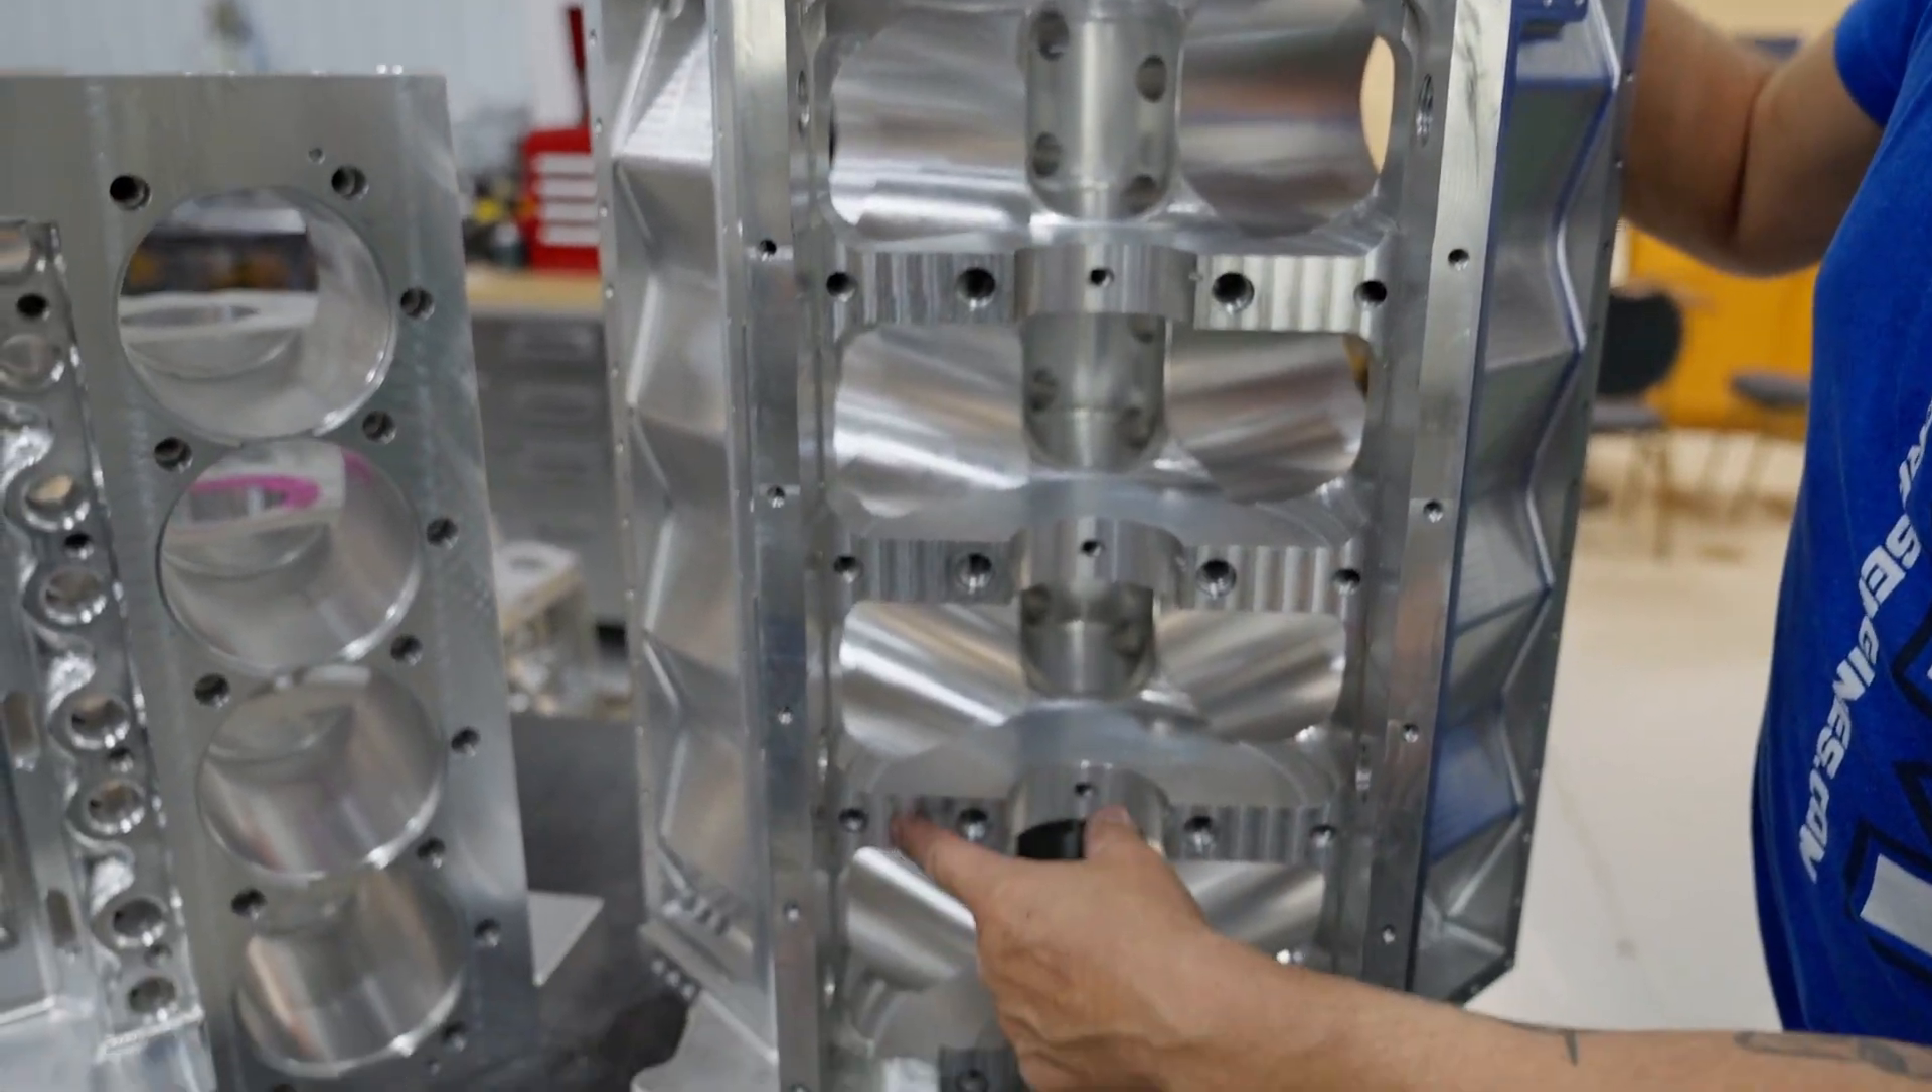I don't have the caps on this block right now.